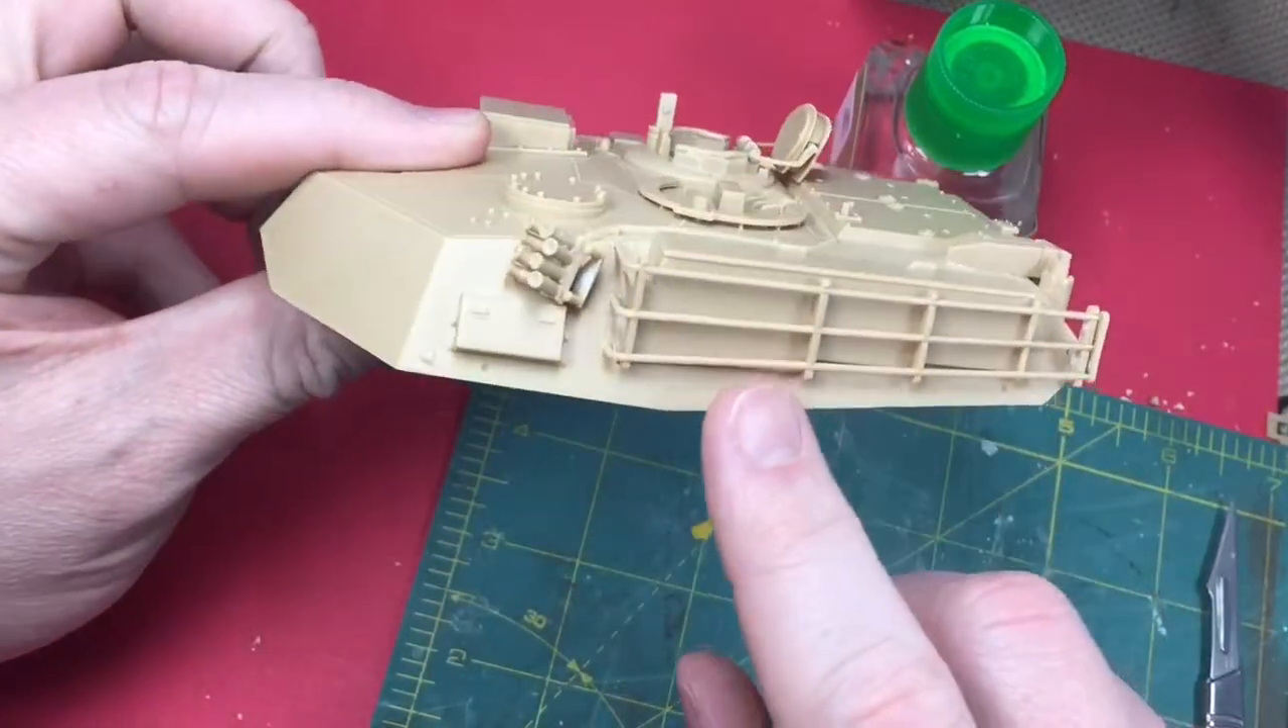Uh, the rails are now all installed.